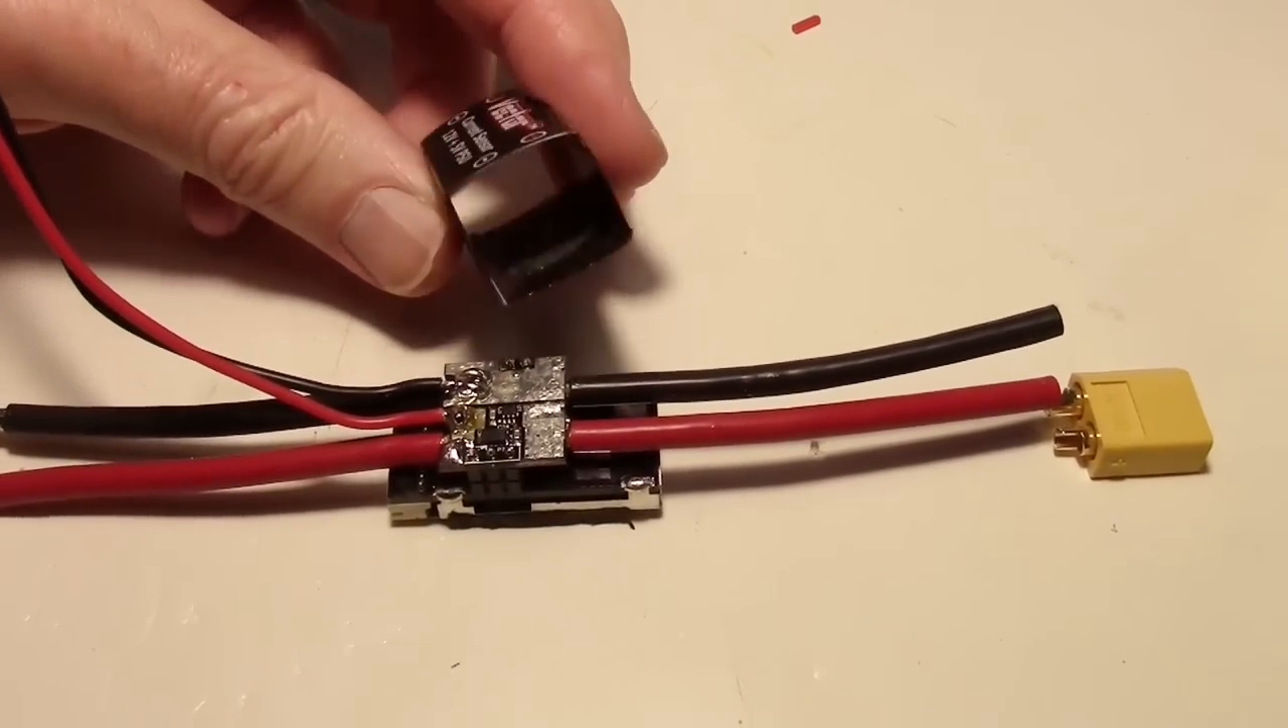I've slipped off the cover which was just held on some by some sticky tape.